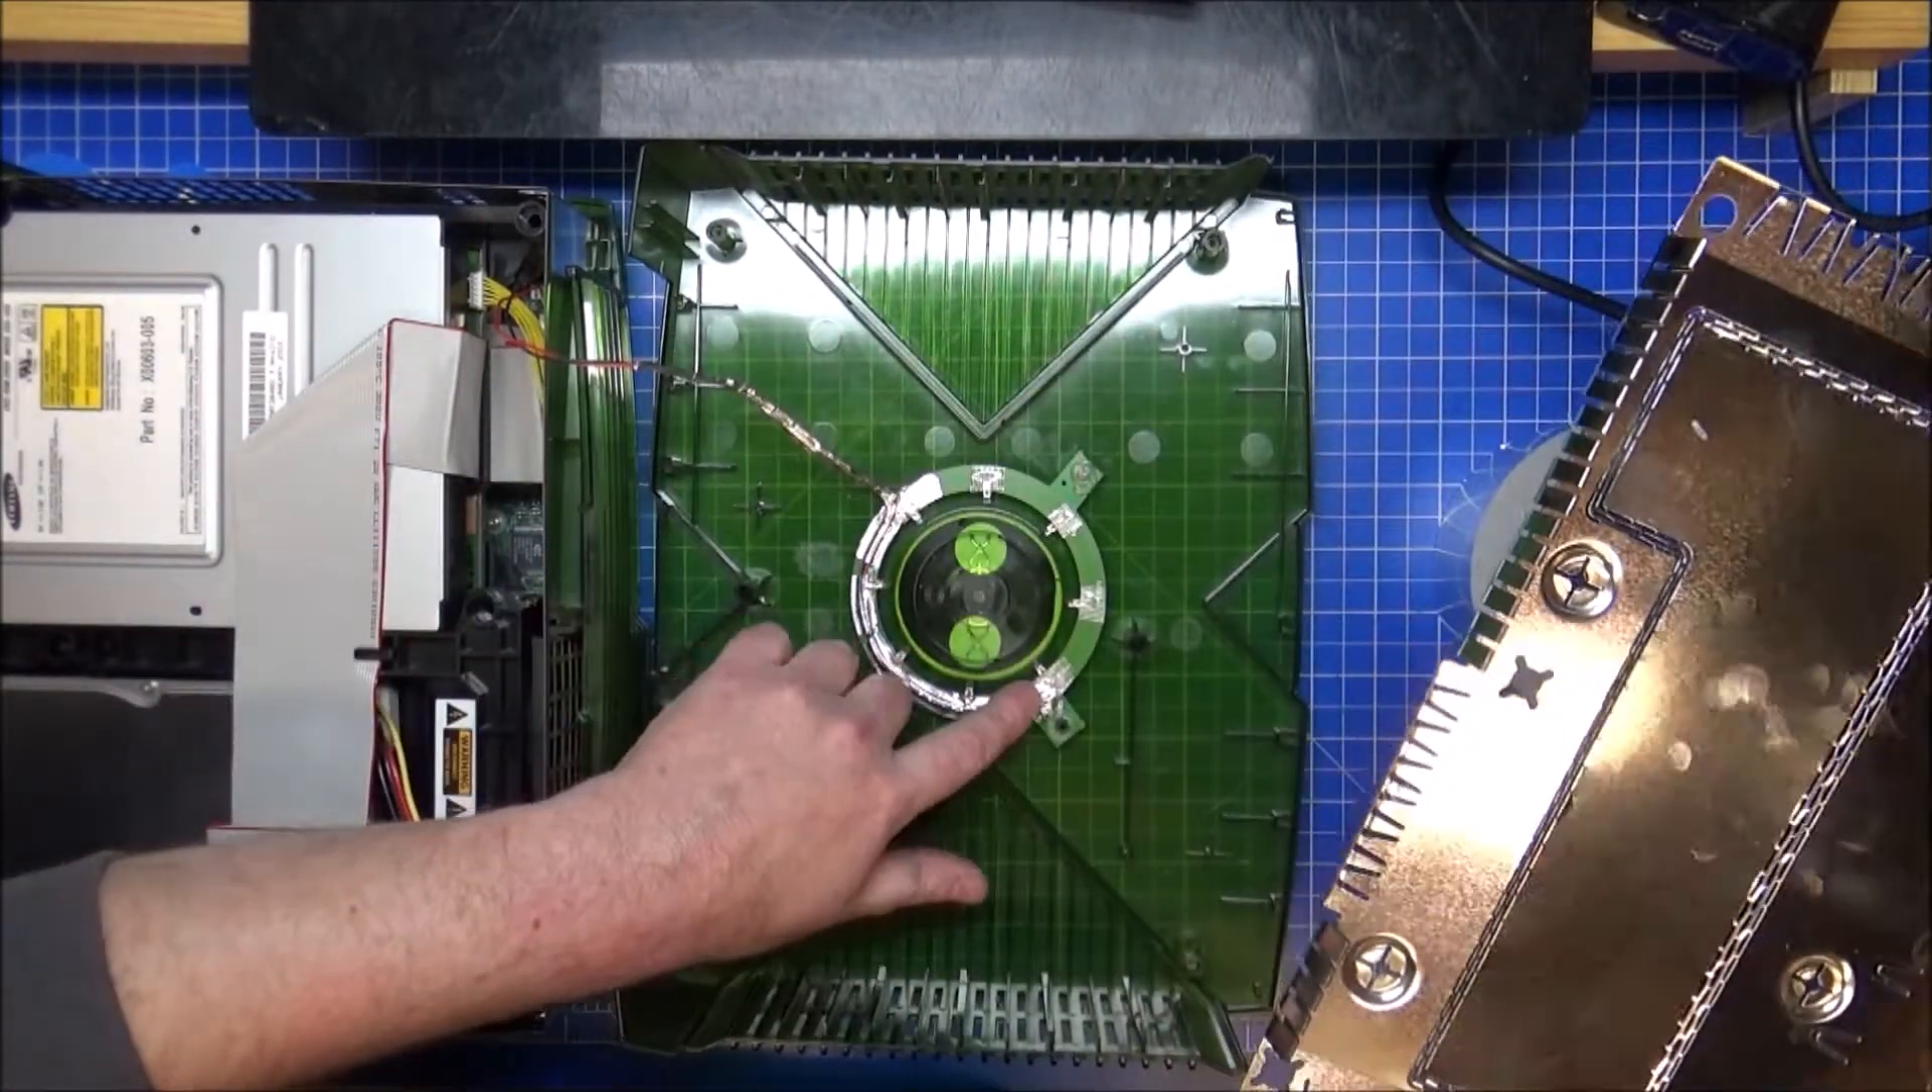The light ring is in place. Glued in place on these two.